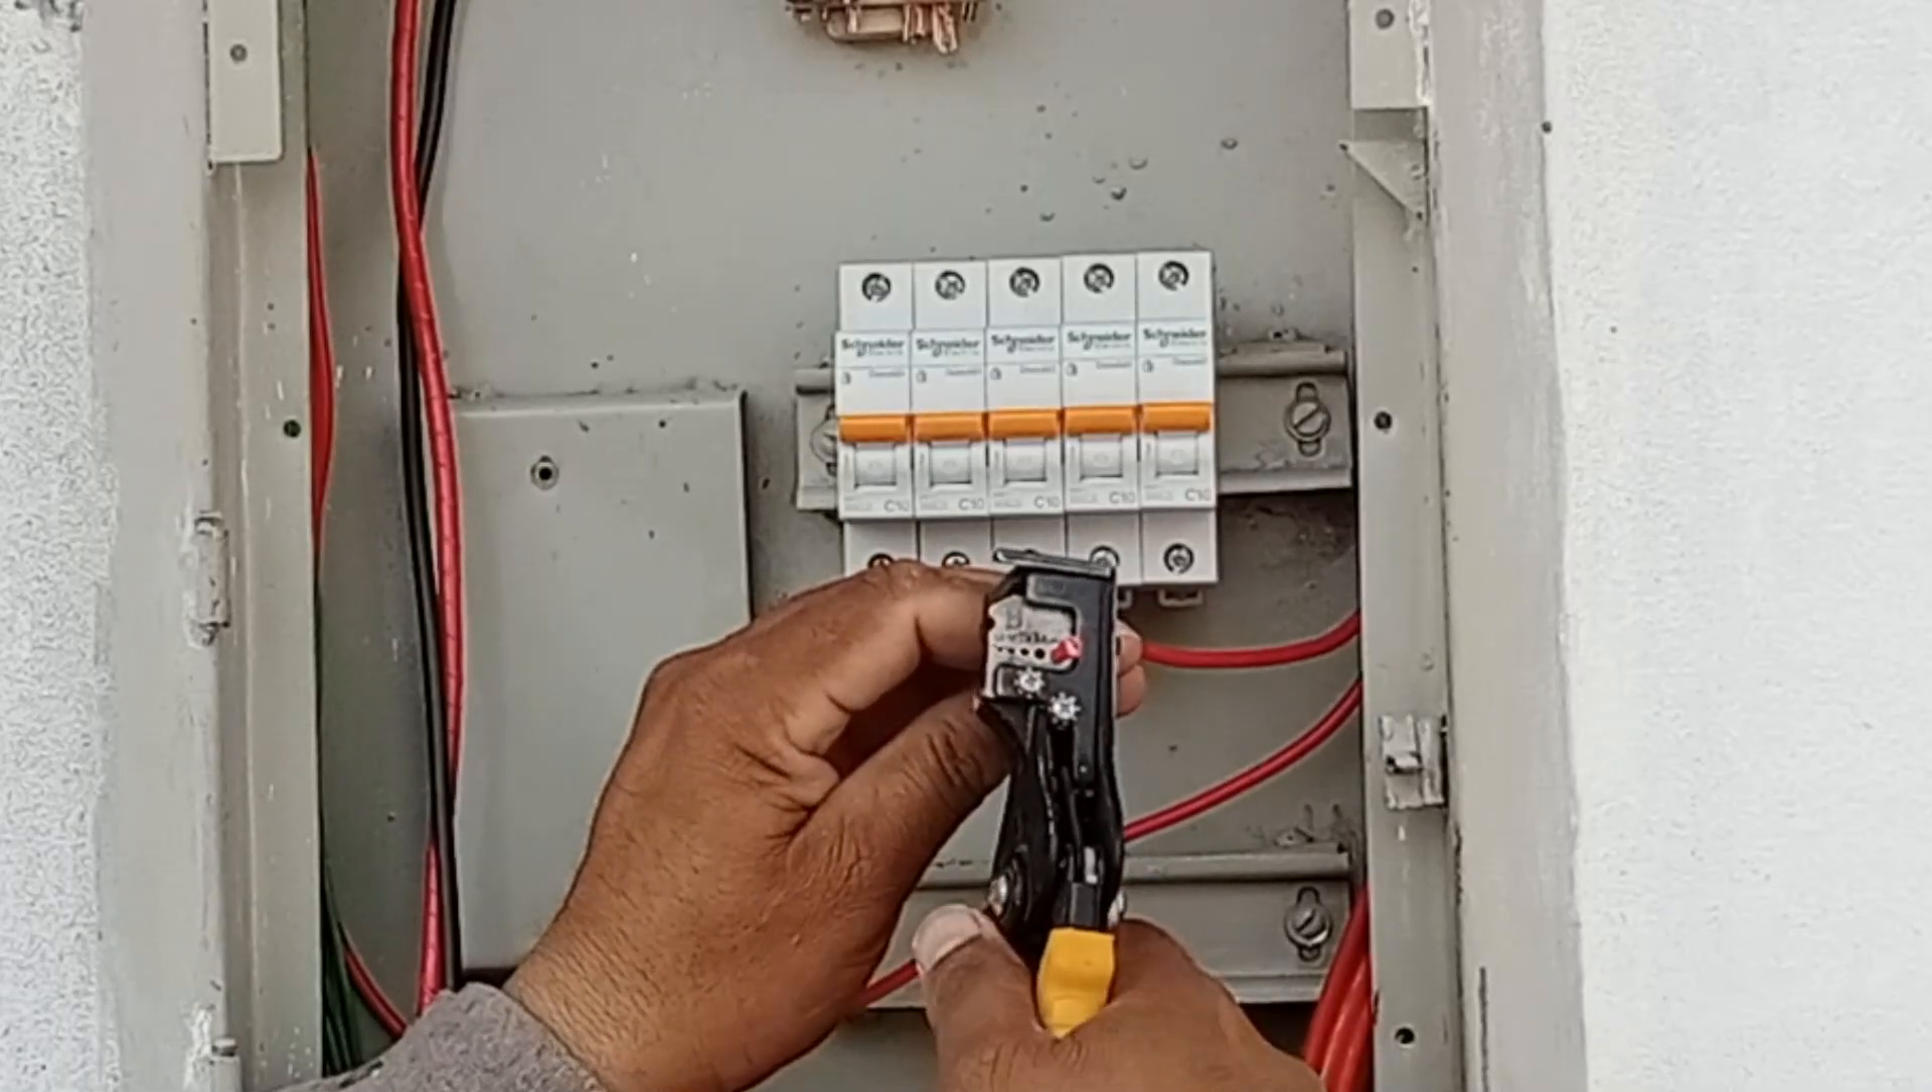As you can see, one column of breakers has been installed, with five breakers in this column, and the remaining breakers will be installed below it.